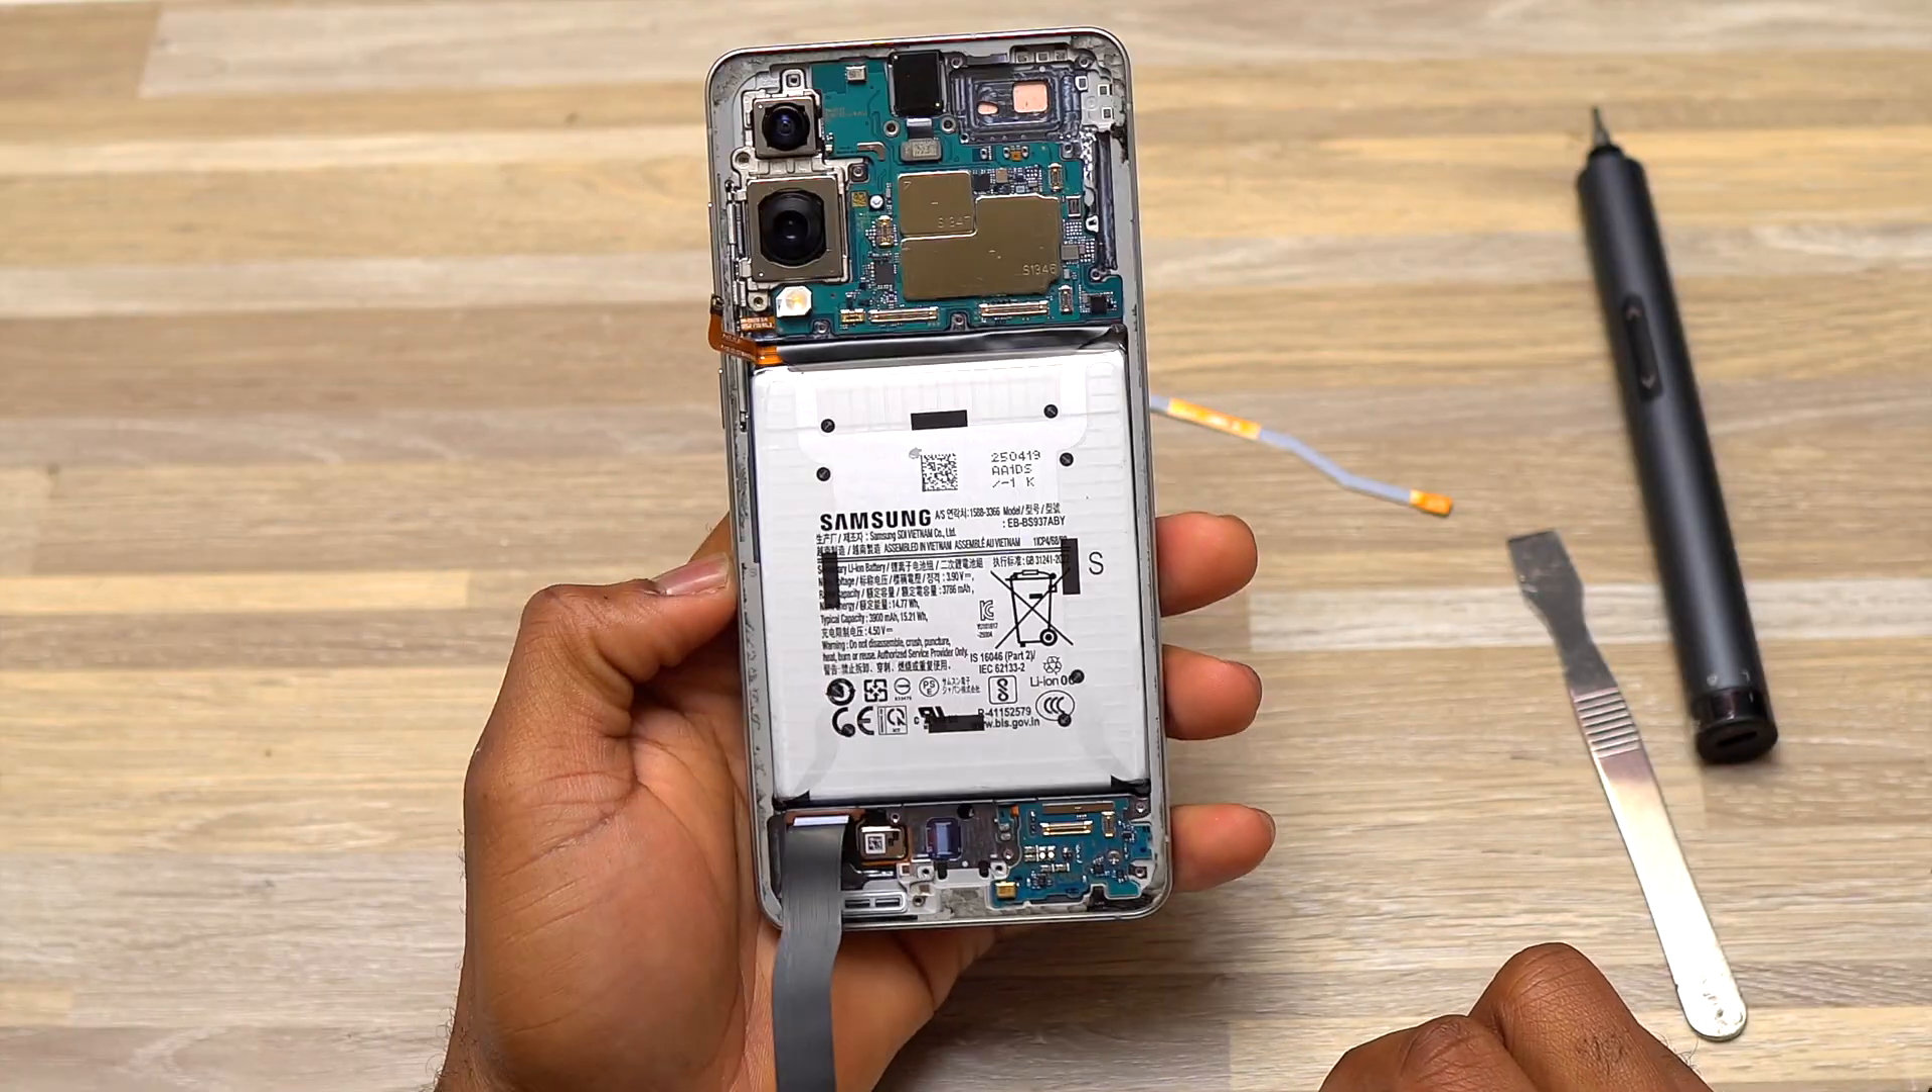Everything that were on top of the battery or obstructing the battery removal have been removed.